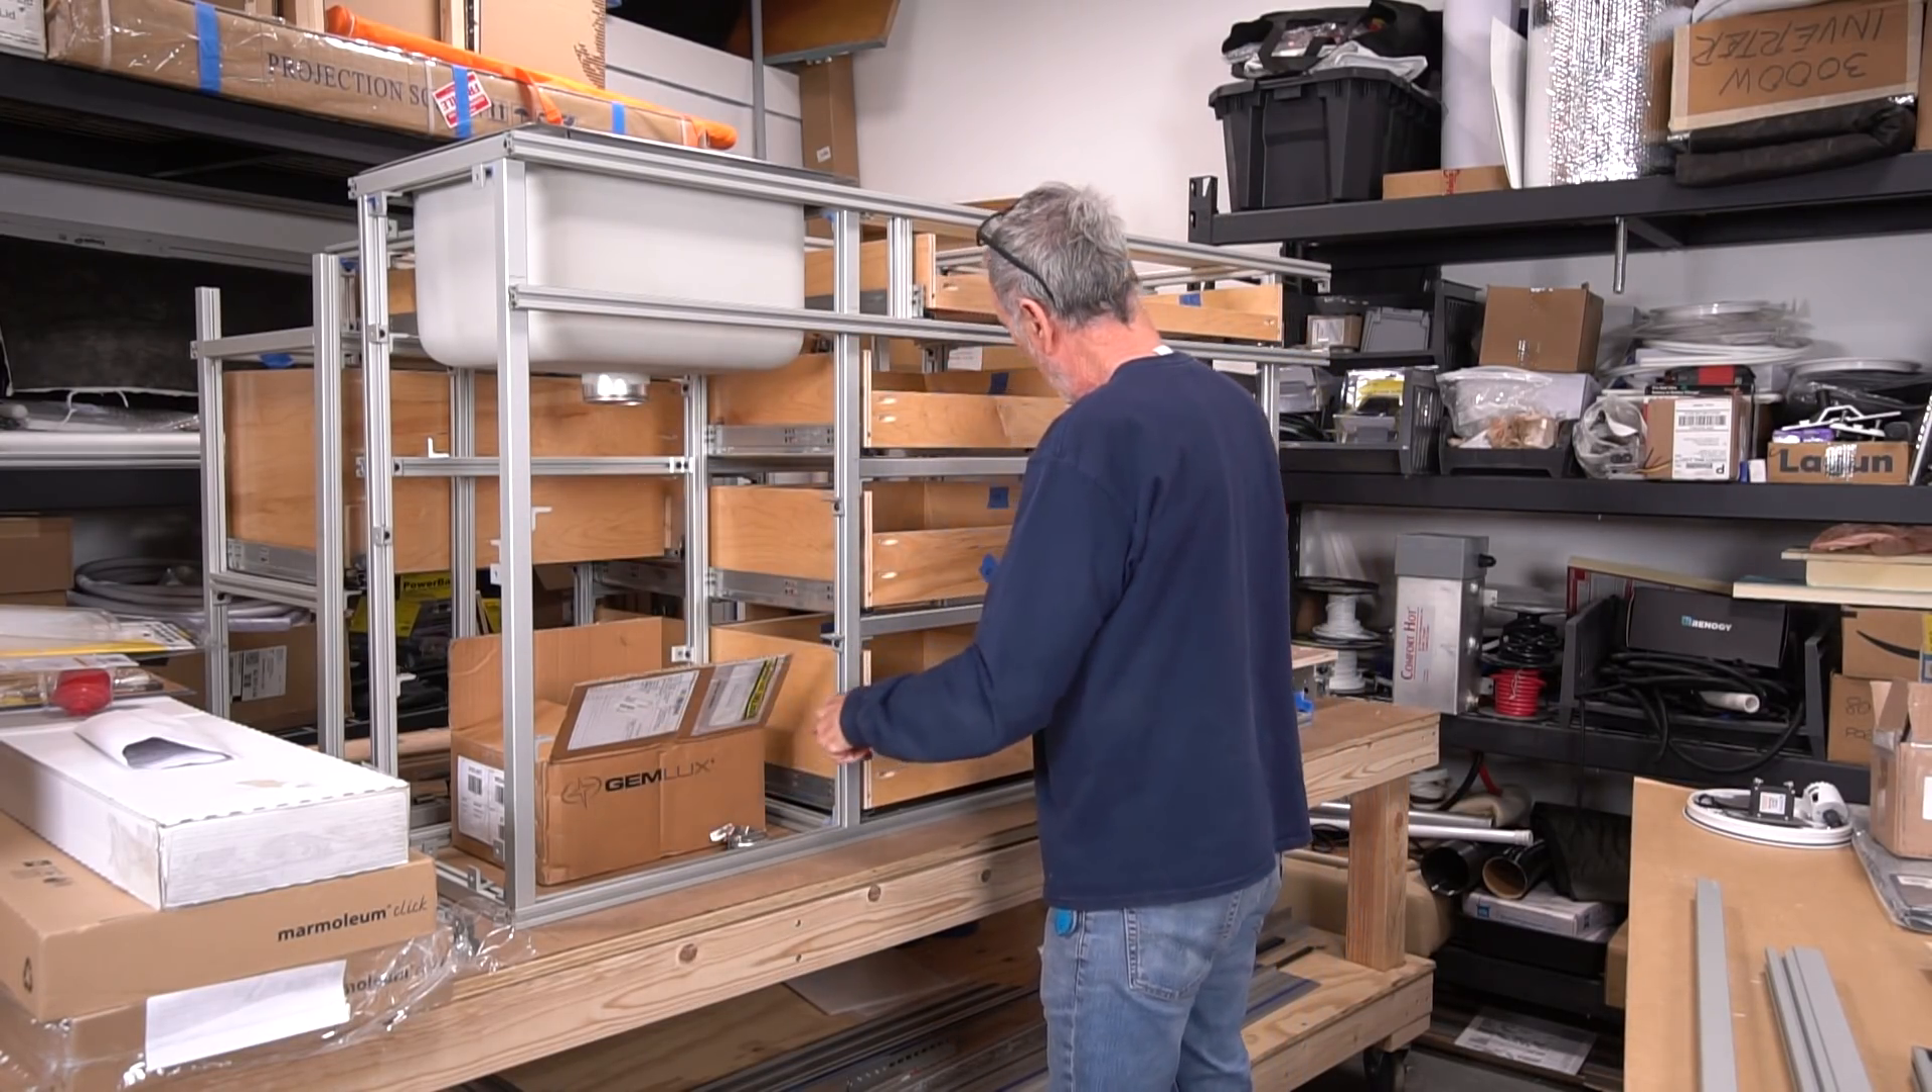This is half inch pre-finished maple and these drawer boxes are now waiting for their drawer faces.